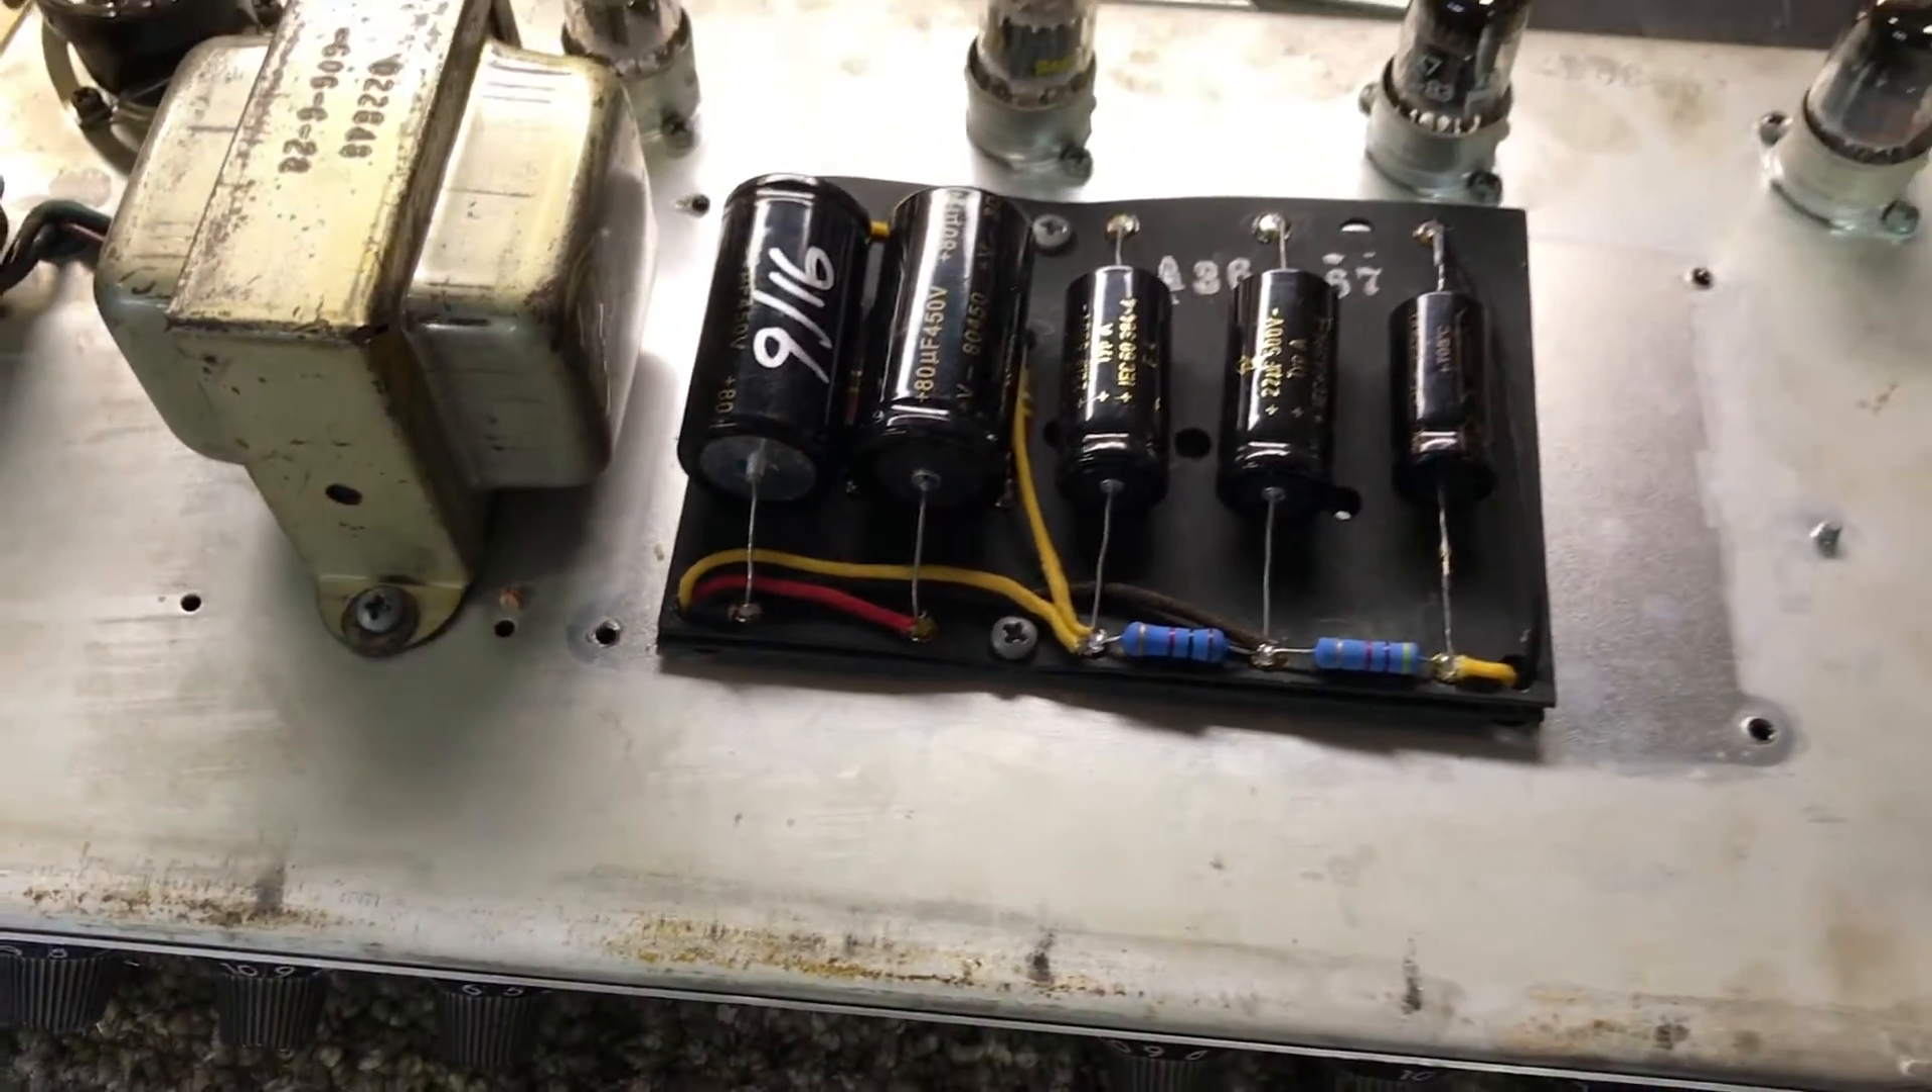I've rewired put all new cloth wire on the filter caps.